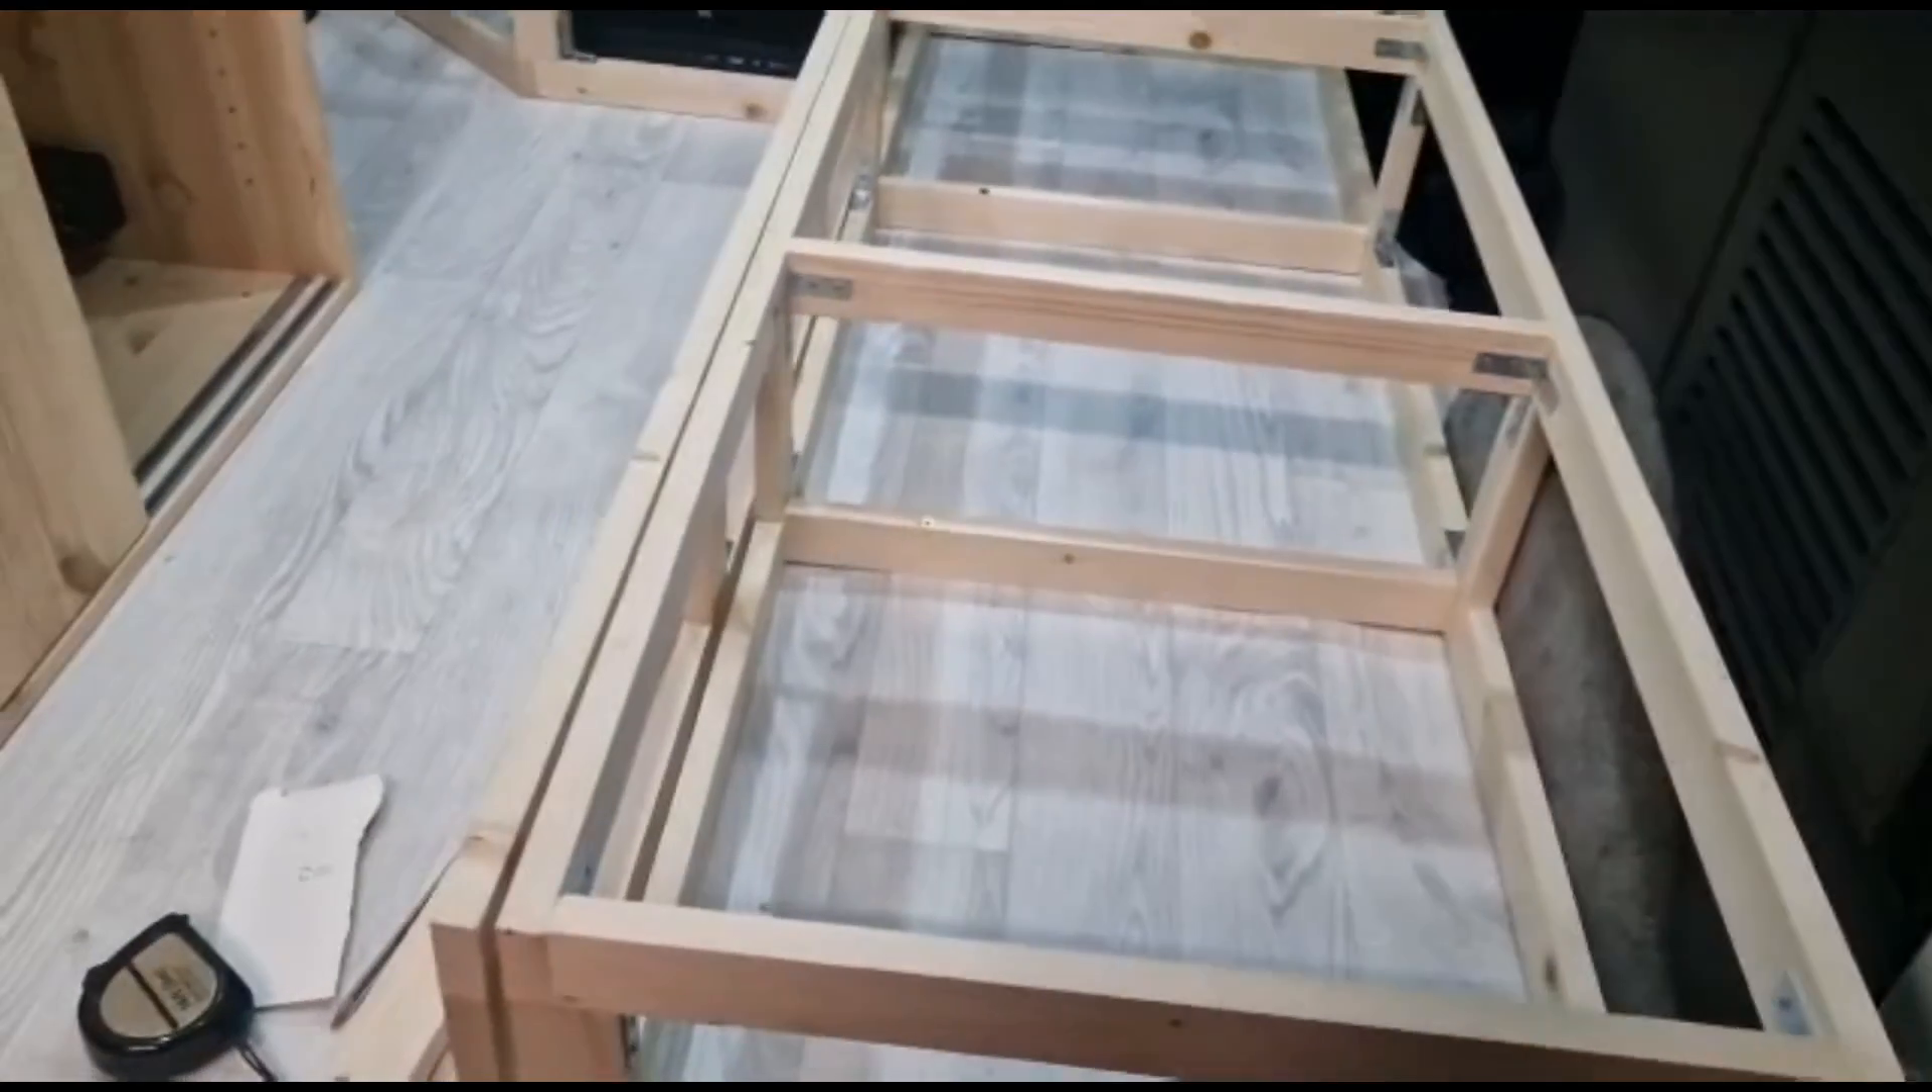Obviously, all the bed's in now. Just need to put the slats.